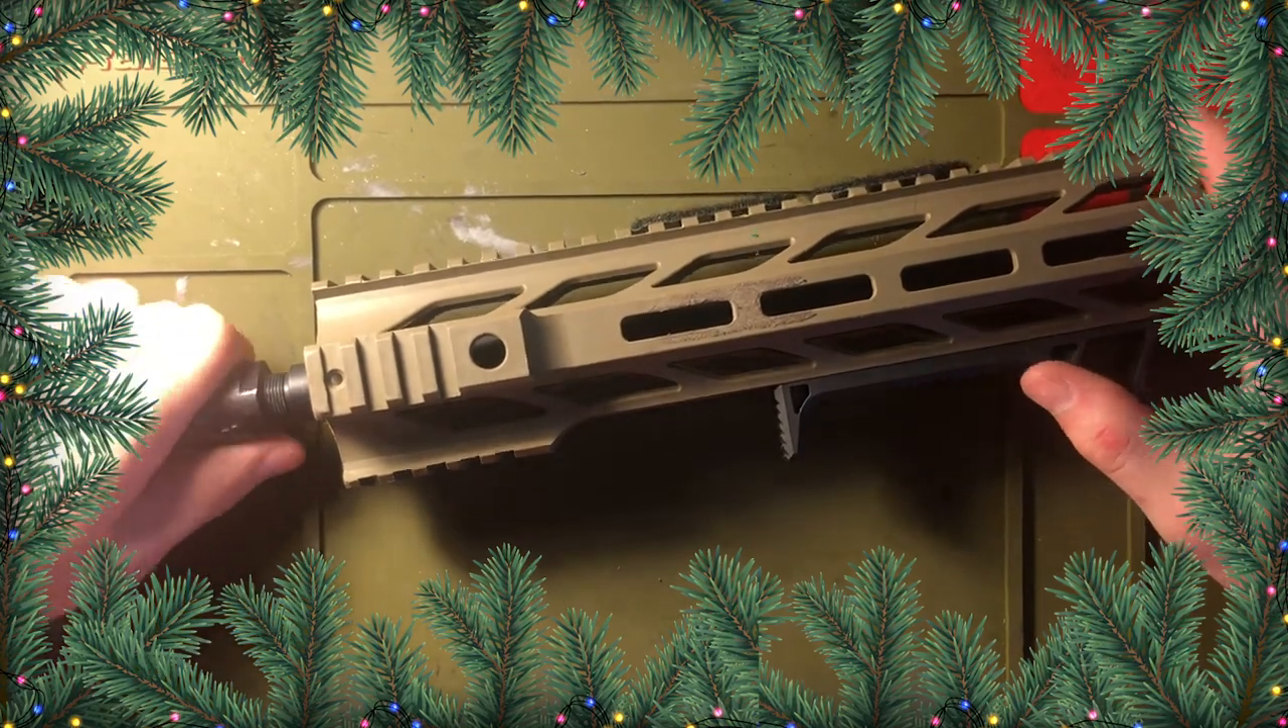My flash hider doesn't go all the way on my threads.